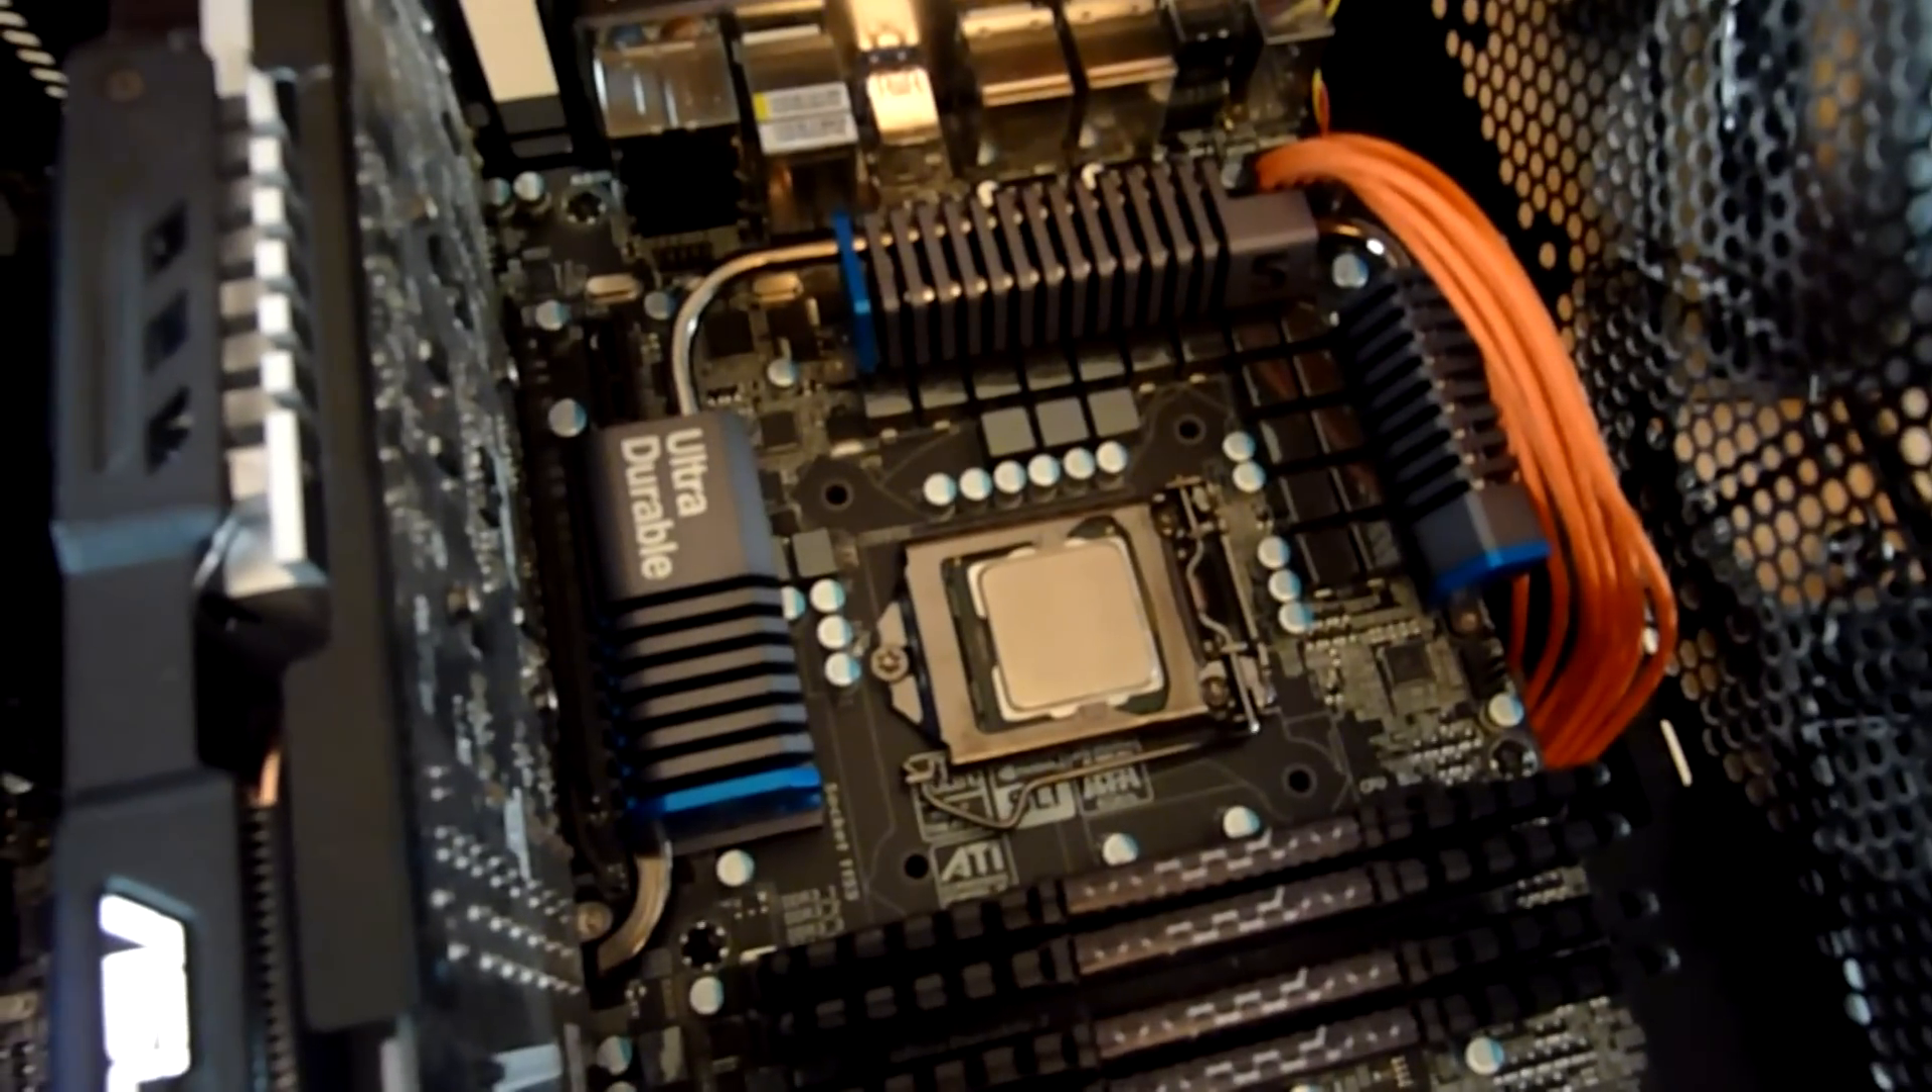Obviously the original heat sink and fan are off.